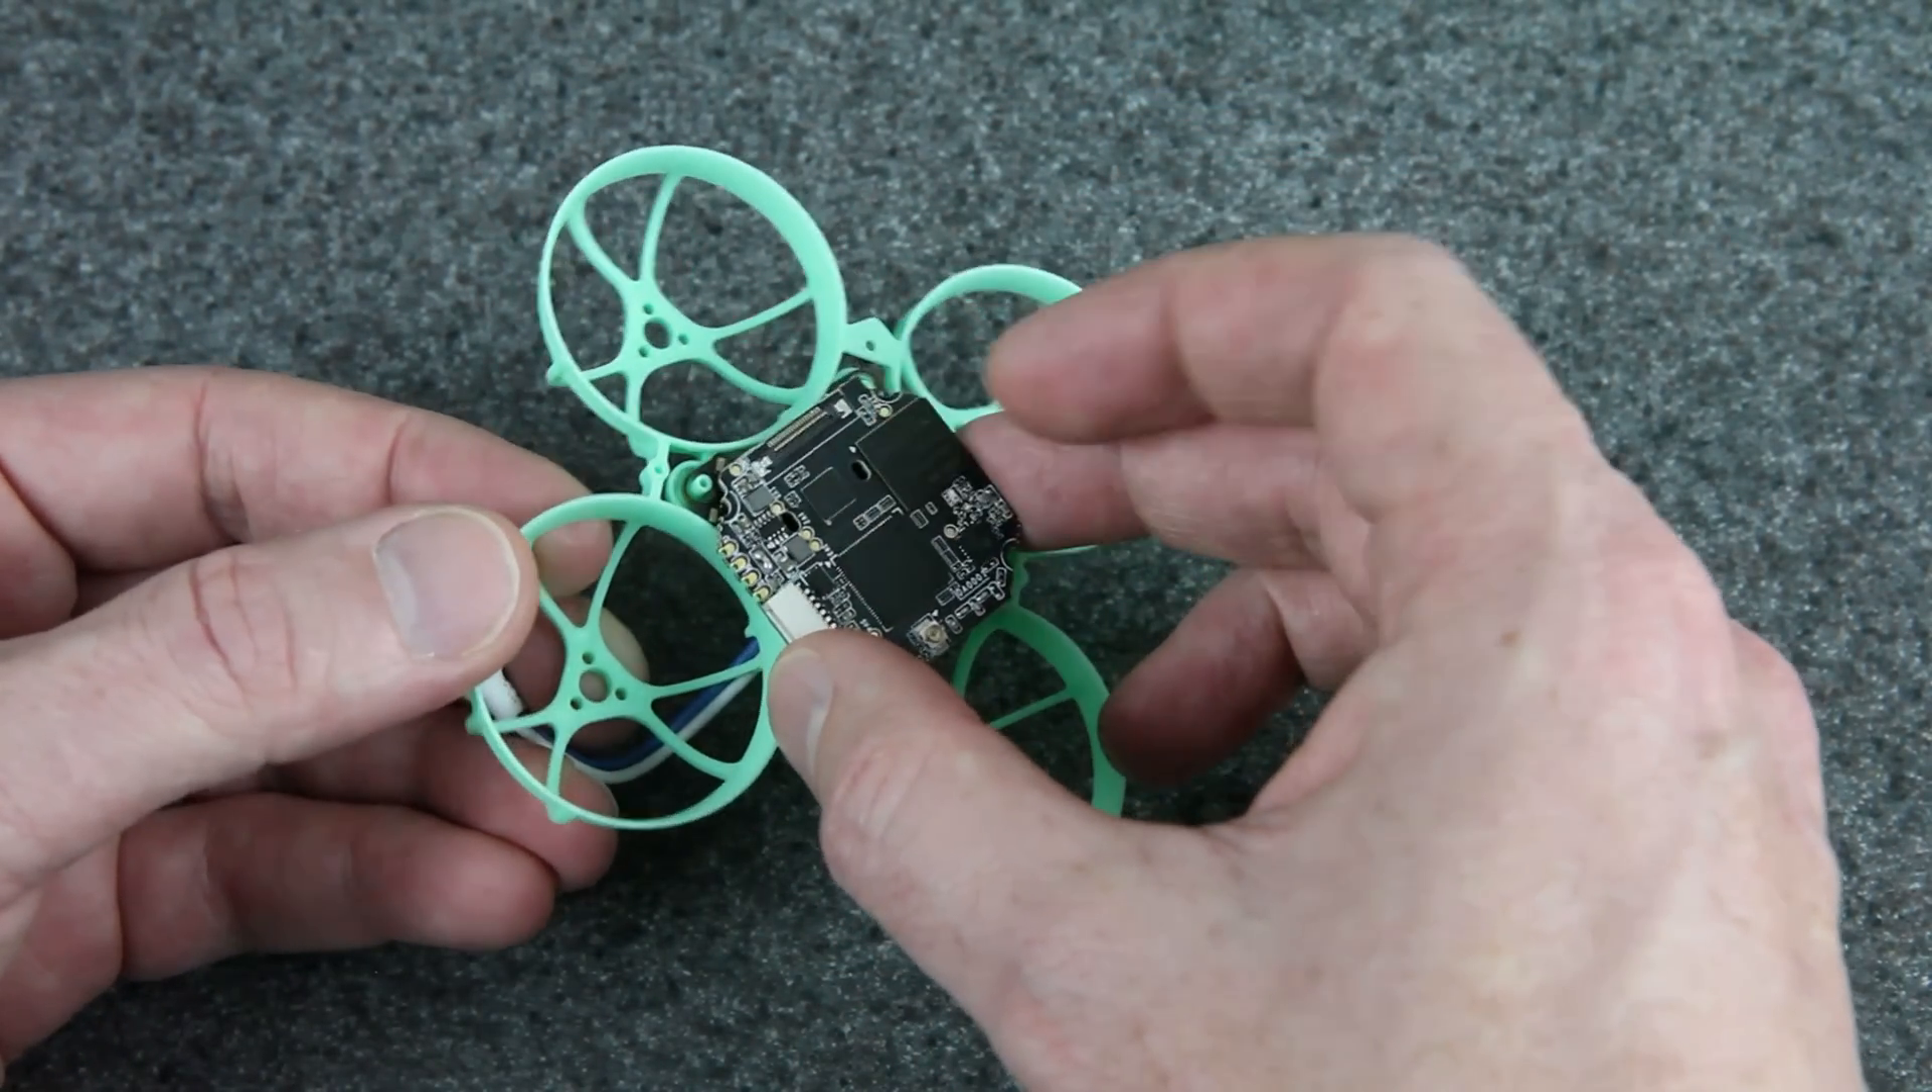I could put the flight controller in there, put some spacers, put this right on top. Unfortunately, you can see it's going to overhang the ducts a little bit.